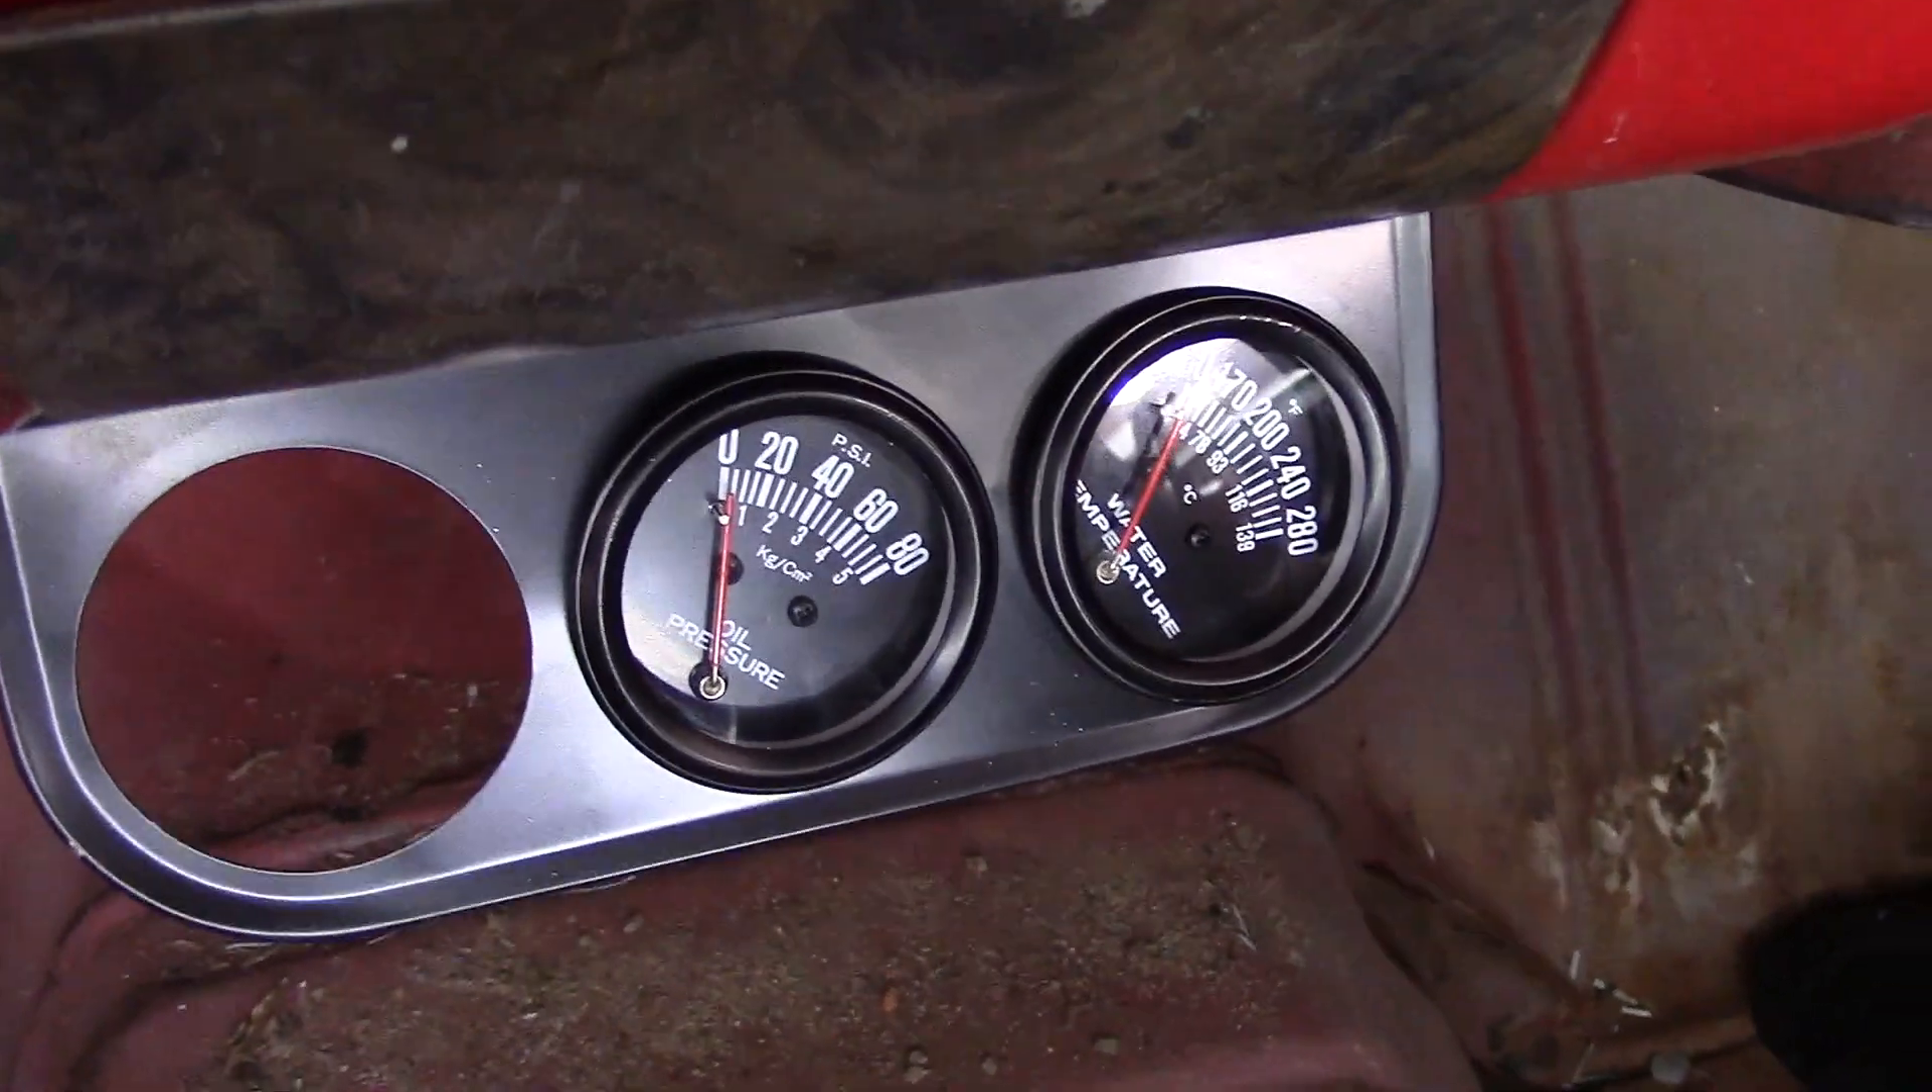Okay, I got both gauges in.